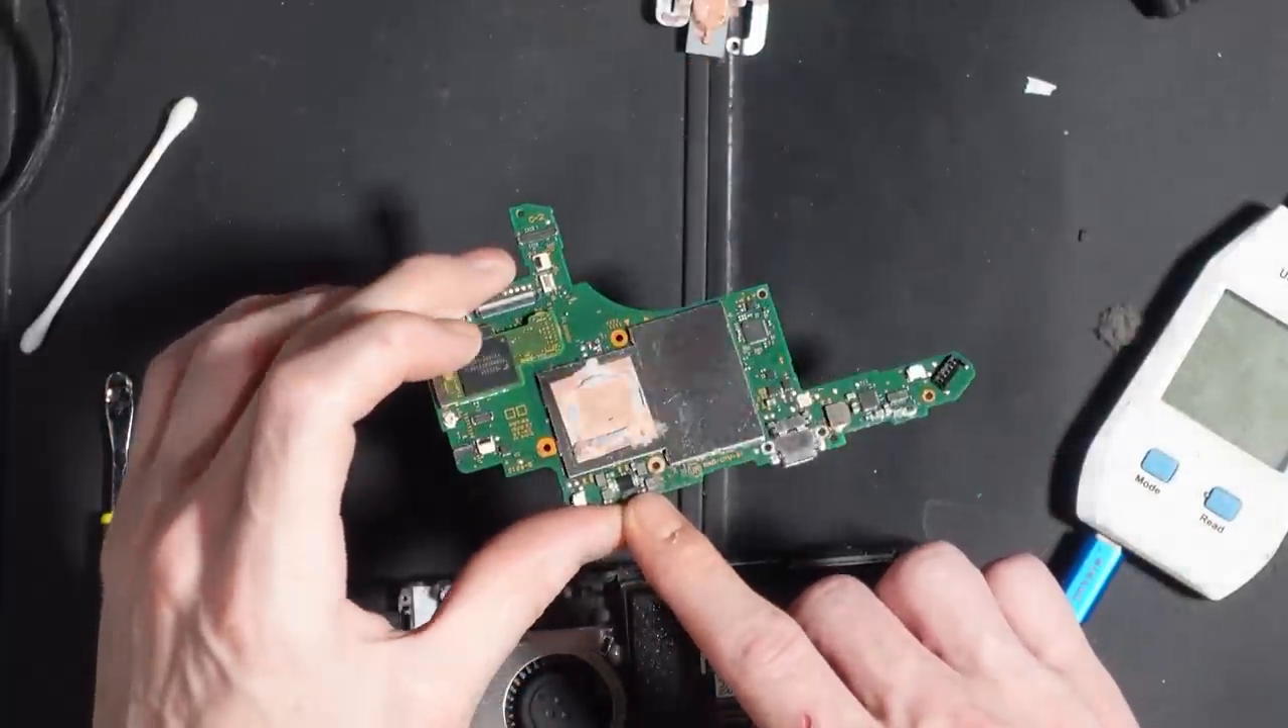So the board's out then, or rather it's unscrewed enough to come out.